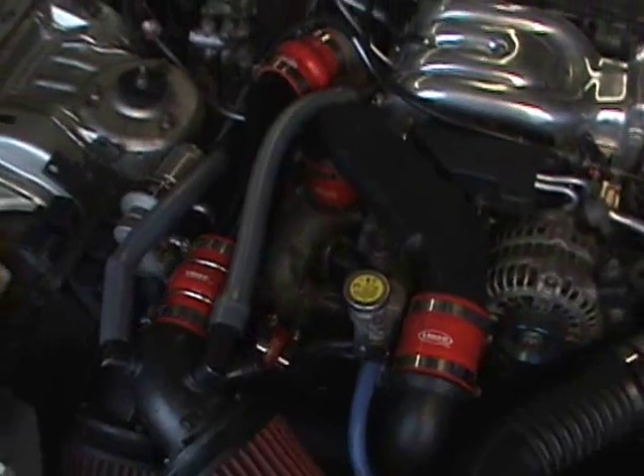We also added additional couplers on all the intake piping and turbo piping.